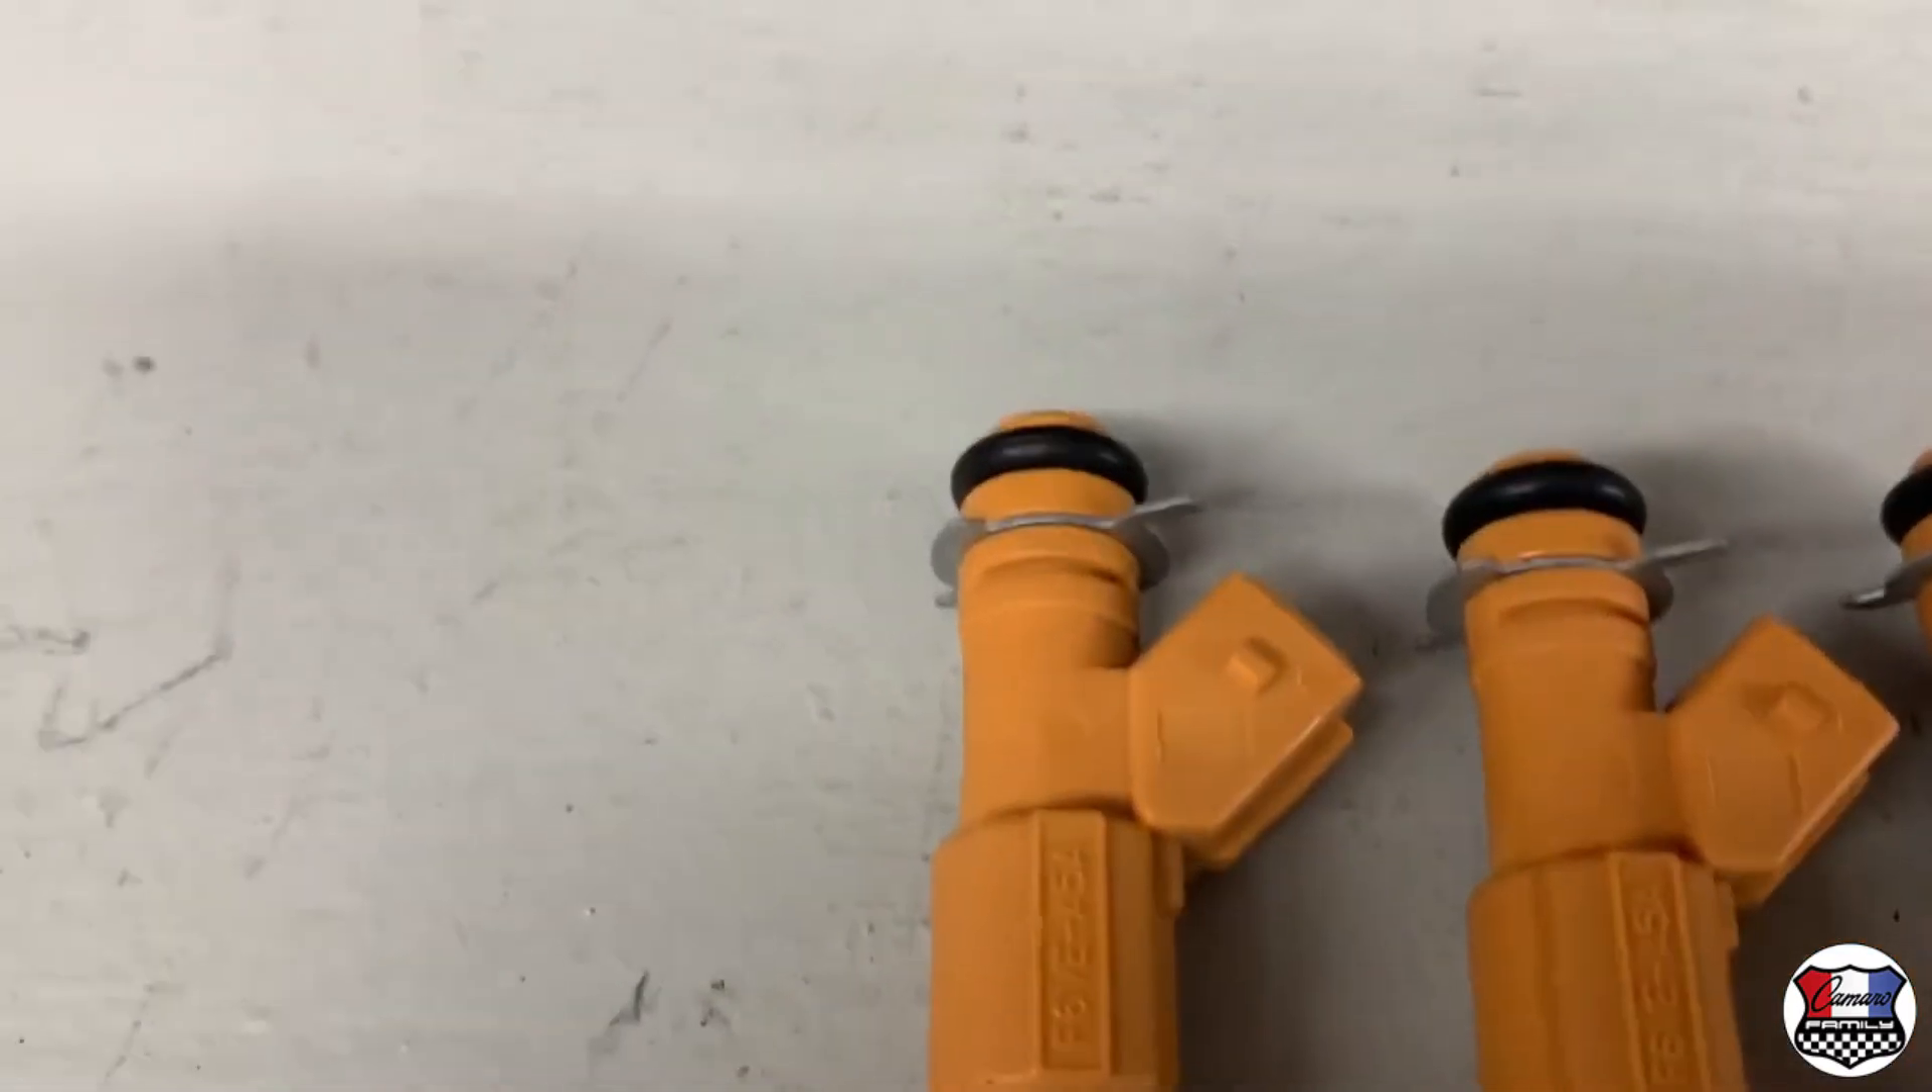So we've done that and these clips are all installed on these fuel injectors.